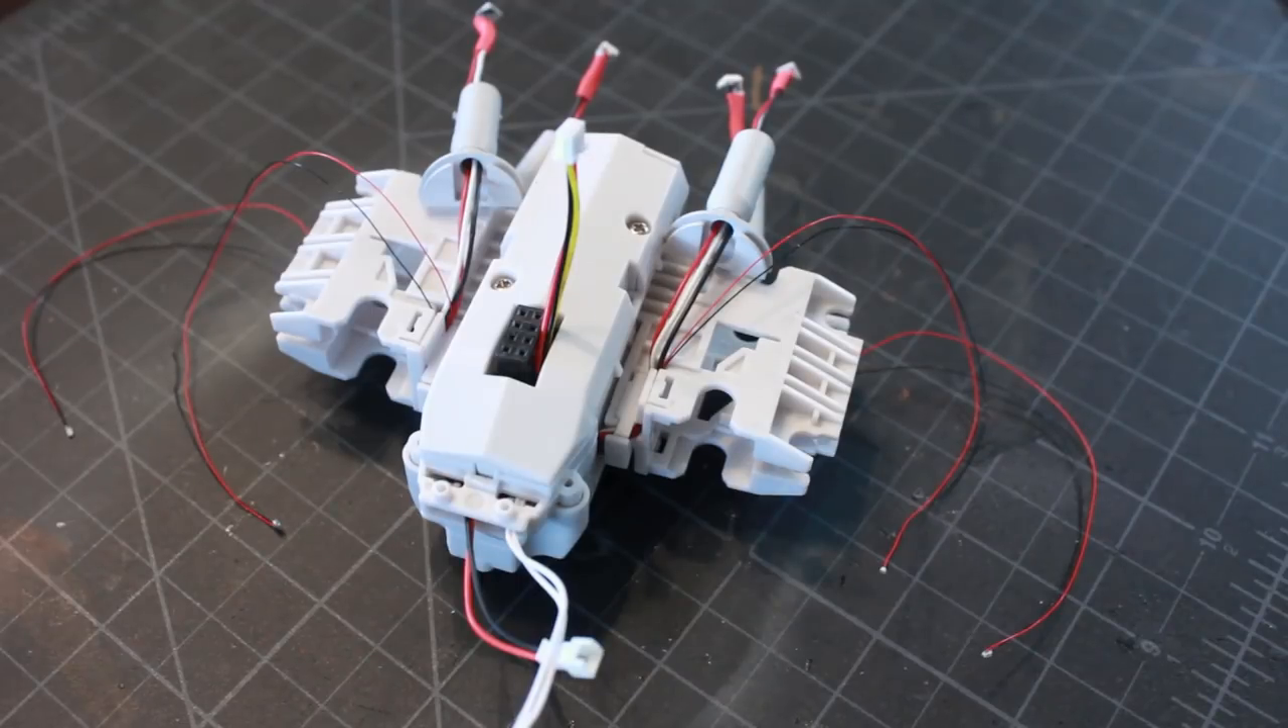So that is the entire motor housing finally completed and wired up so I can finally move on to putting together the fuselage and making this ship start to resemble something of an X-wing.